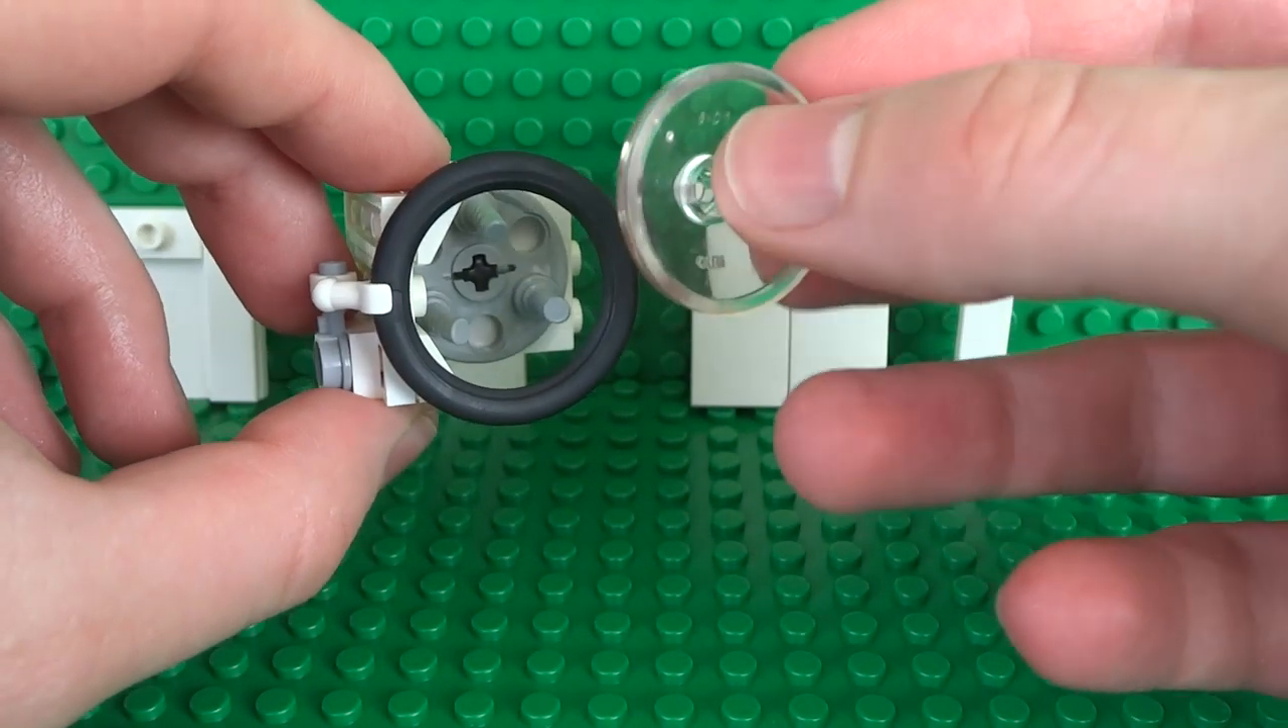So now all that's left to do with the door is to attach the glass.